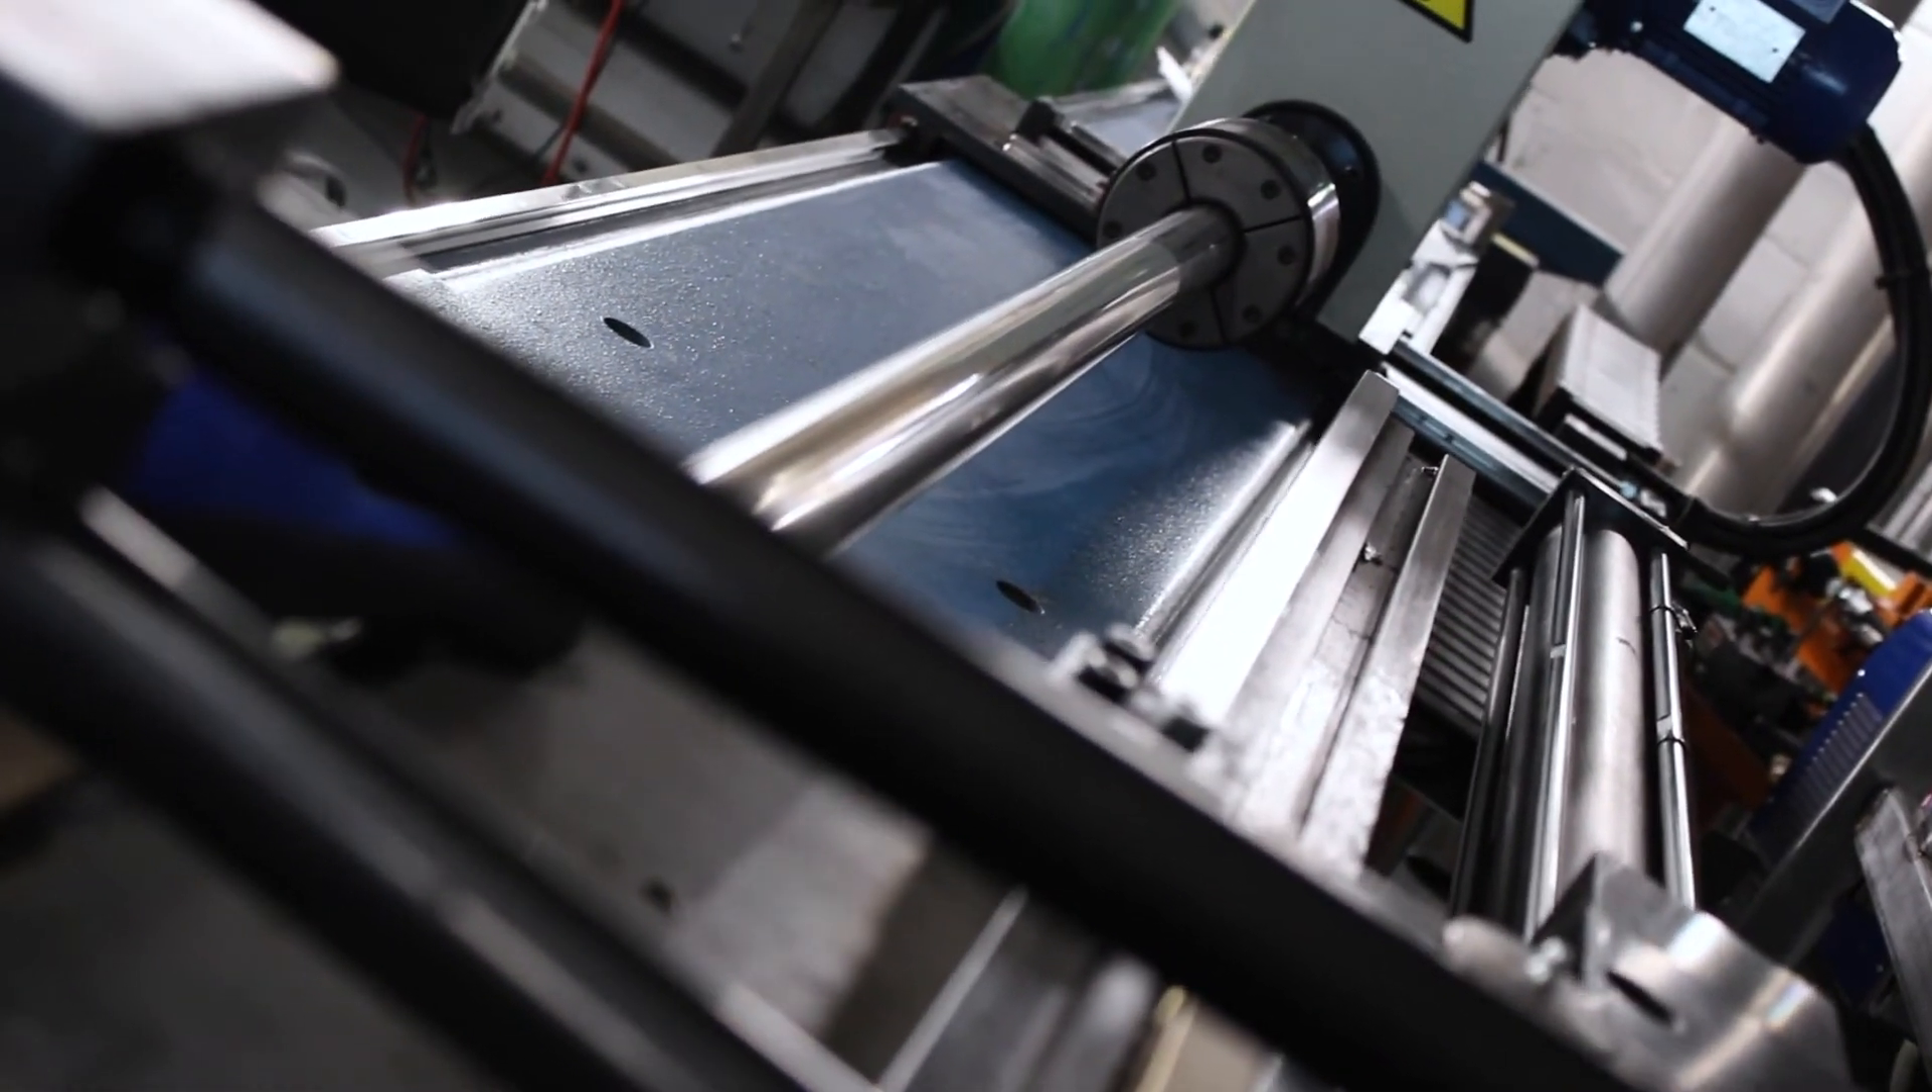So we've got the tube in the bender and mounted in the chuck at the far end, the Z axis chuck.